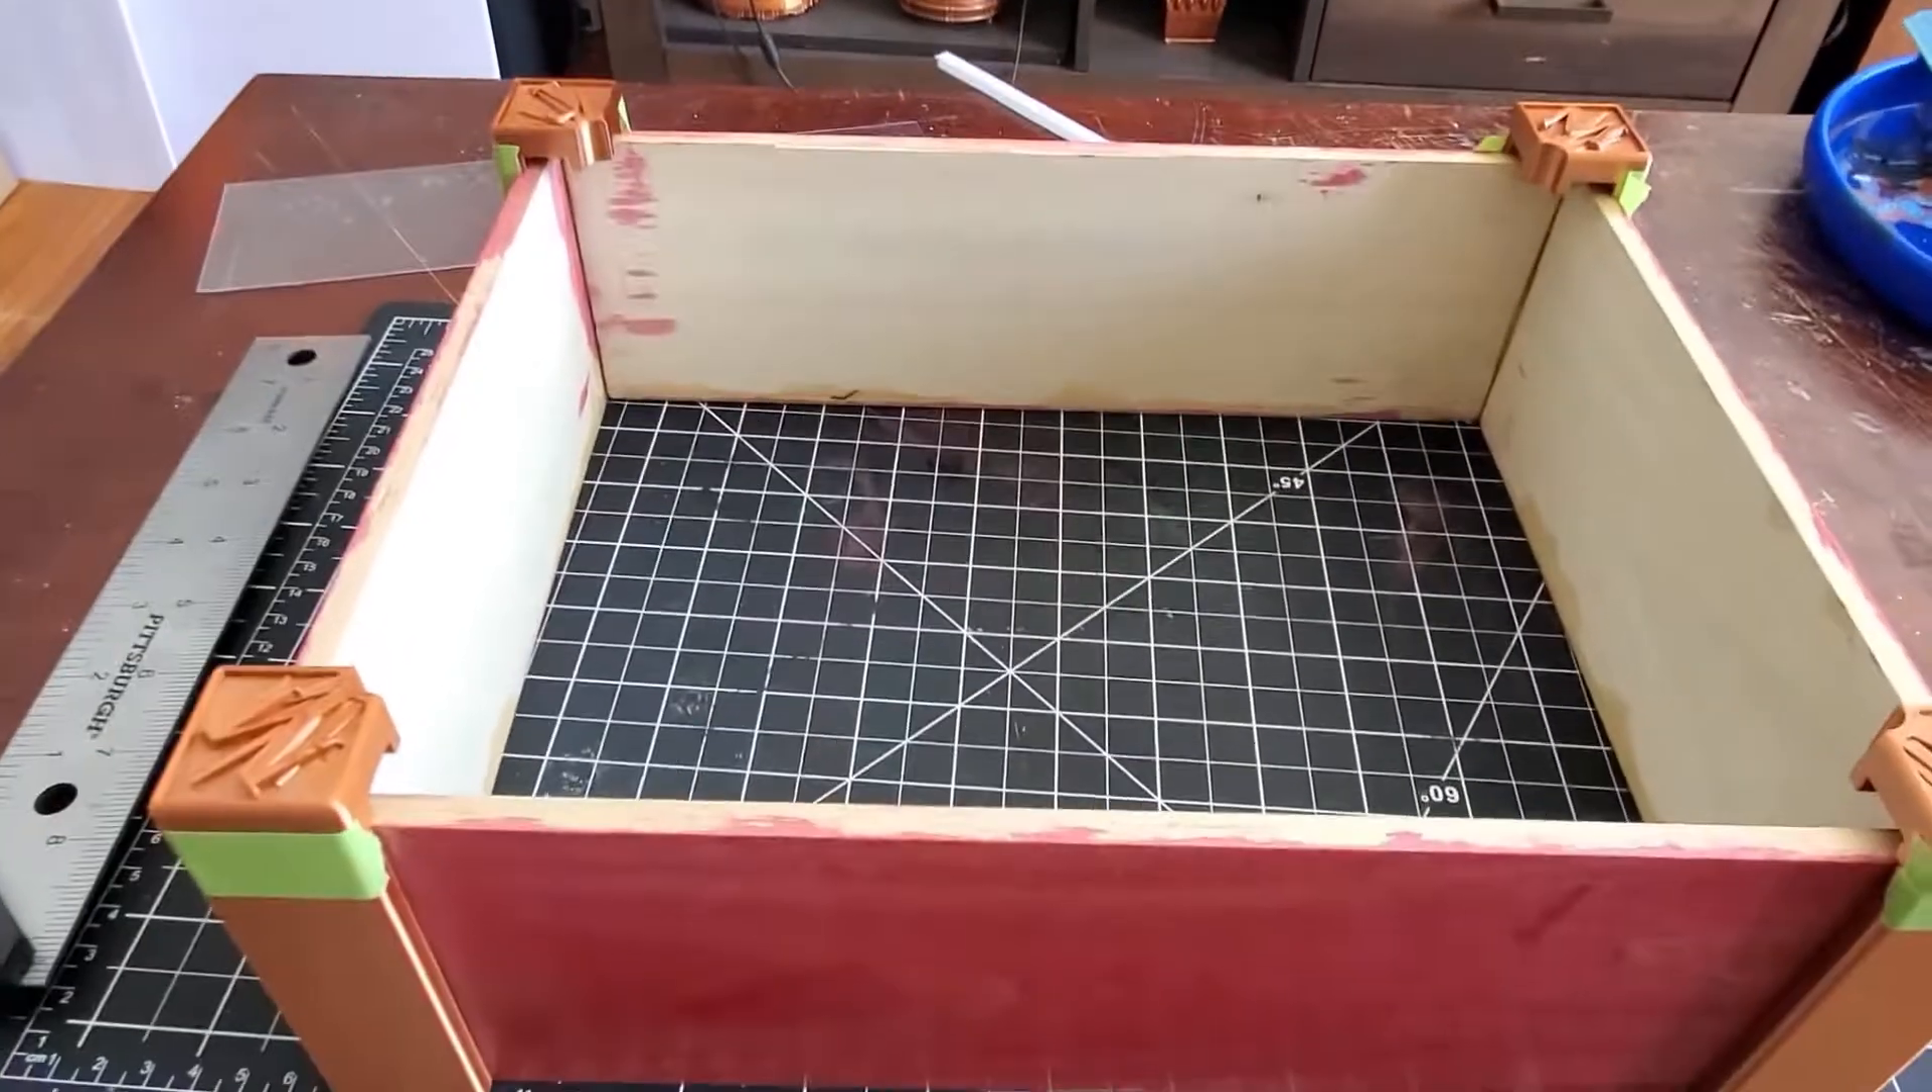The corners are done. I taped them in place.